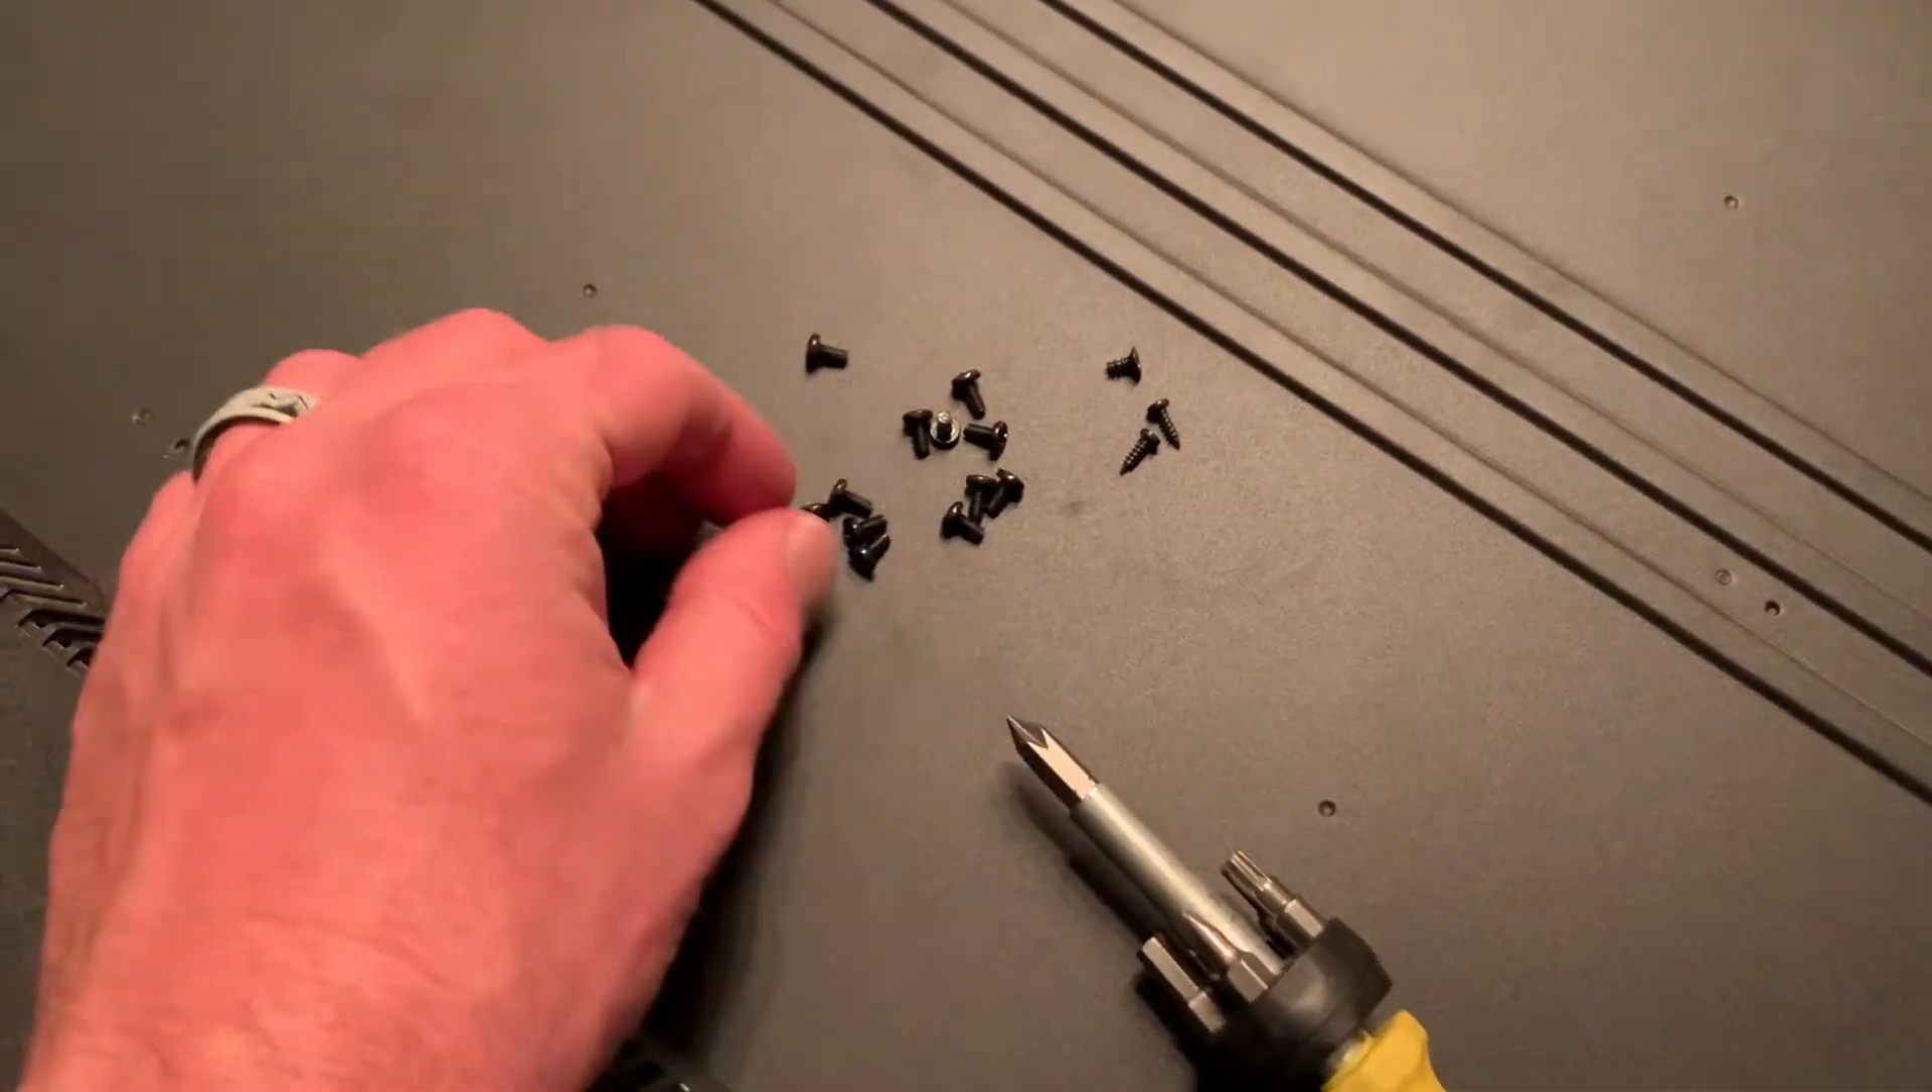Basically you're going to have to remove all the little screws that hold it to the backing of the TV. You can see I've already removed a handful of these.